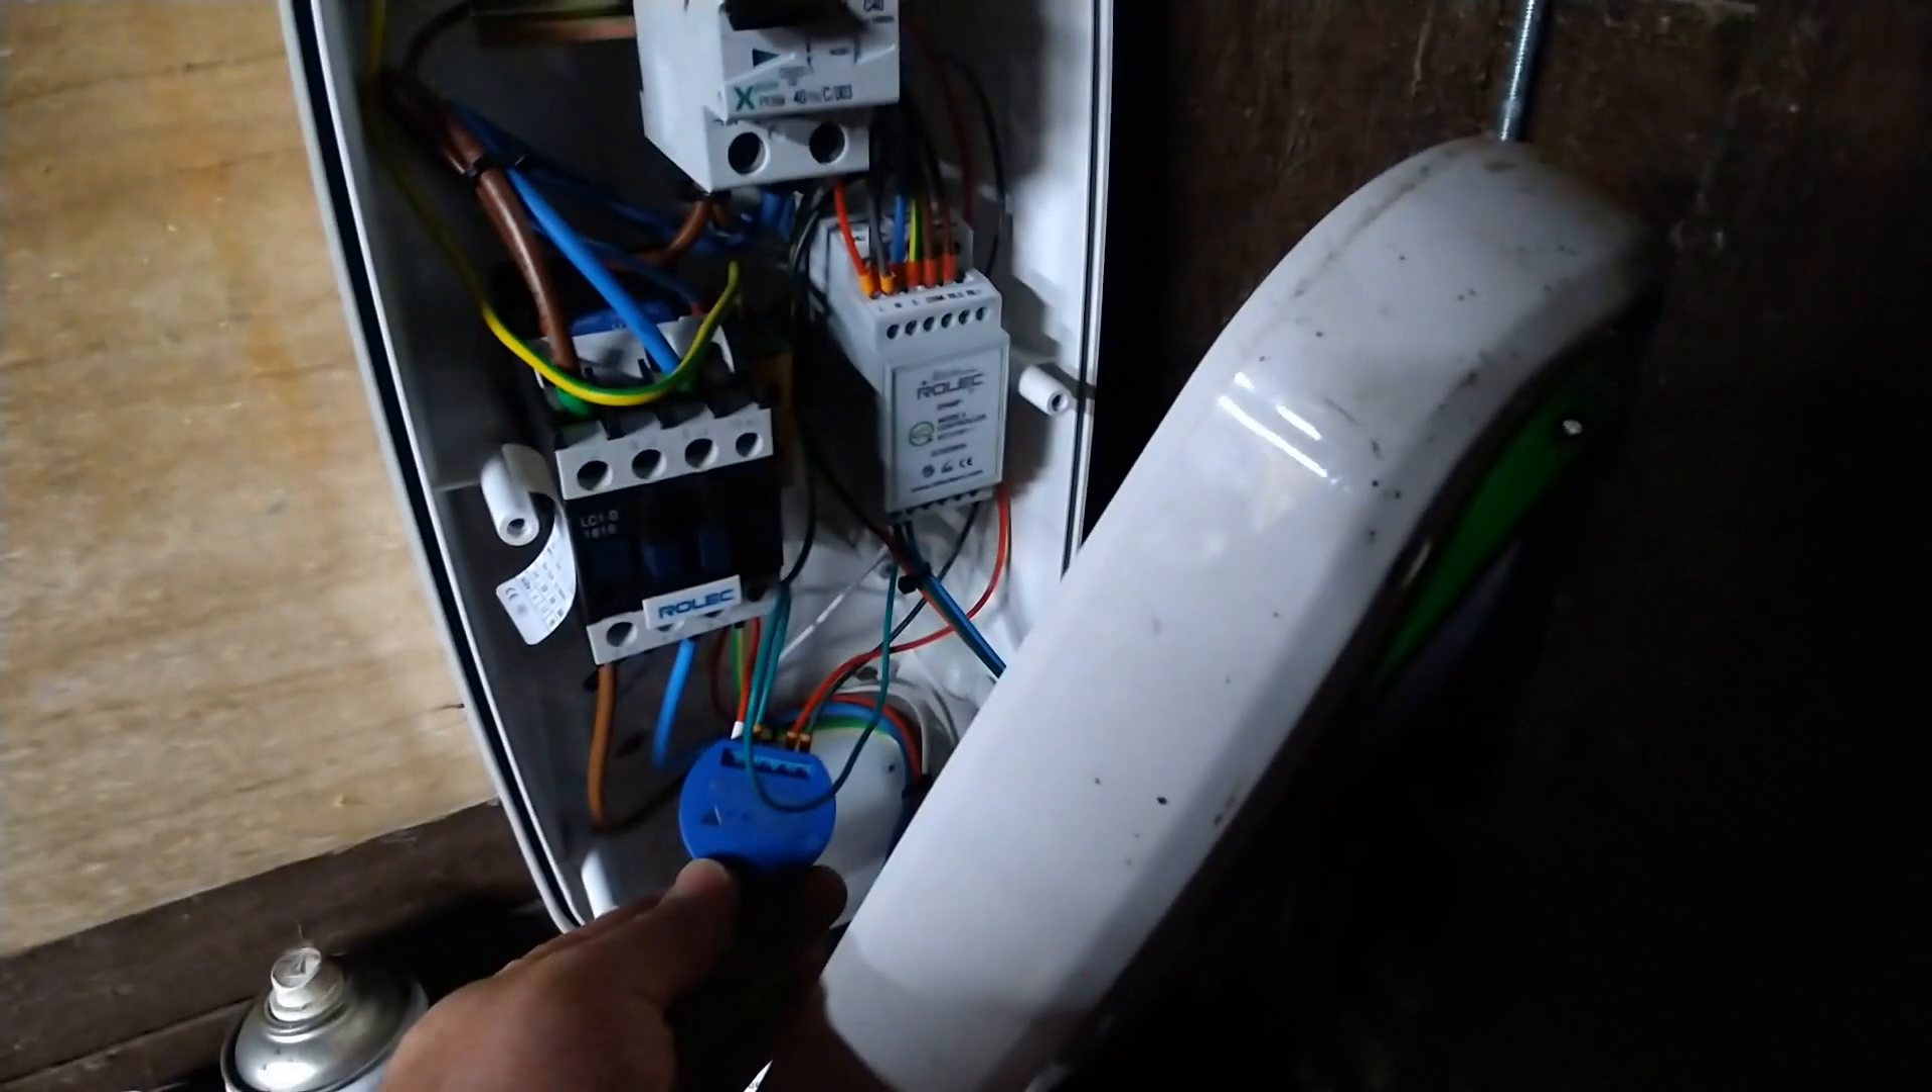I've yet to screw the case back on.